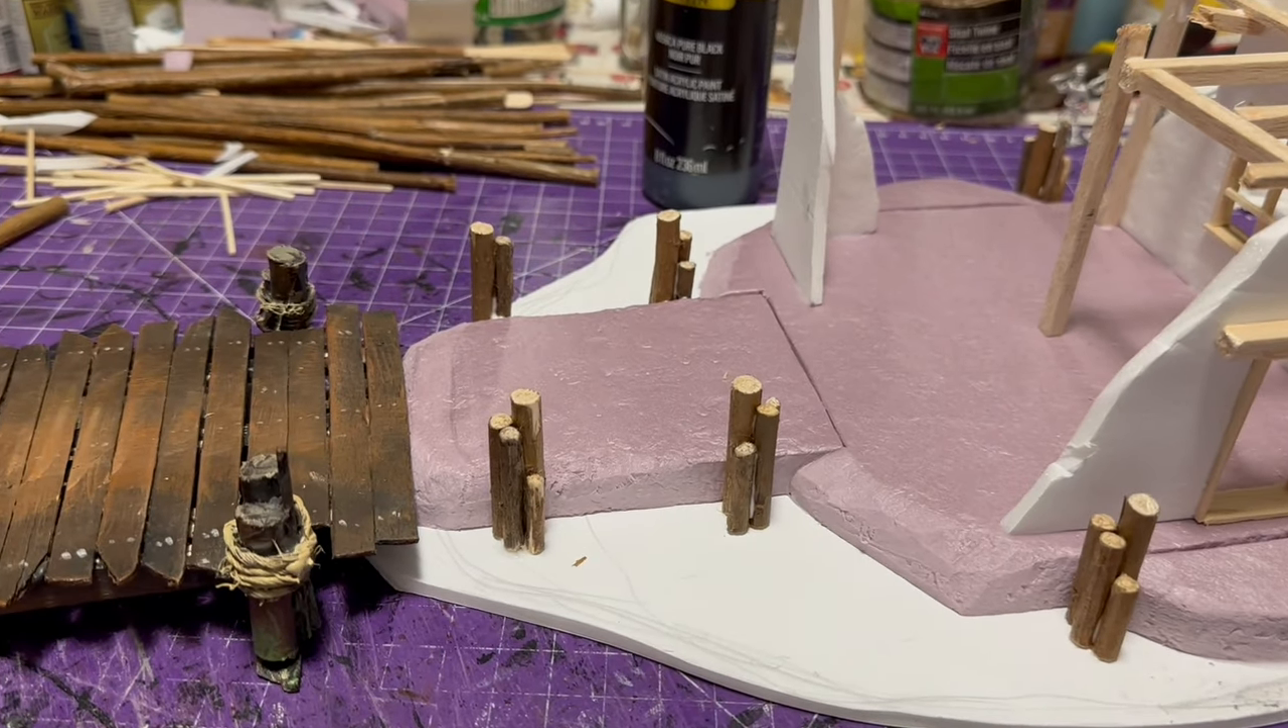You can see that I've got all the posts in place. So, everything is kind of glued together here pretty much.